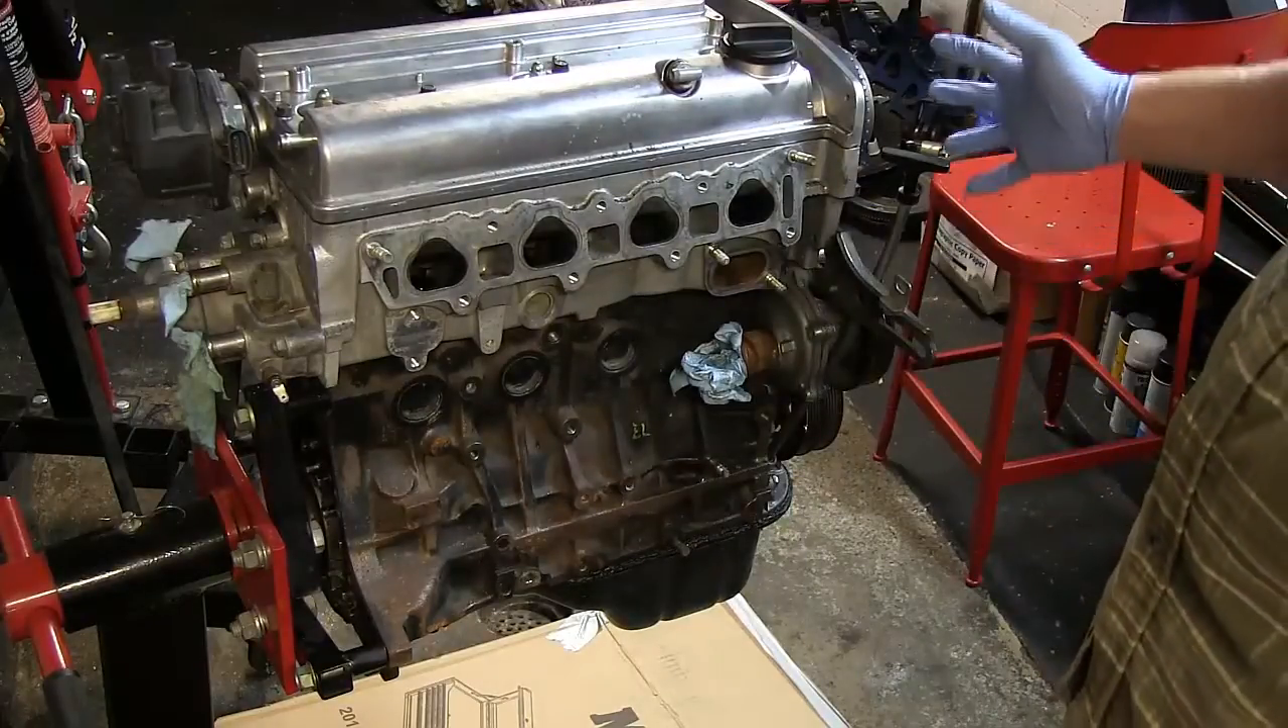Another update here on the intake side of the engine everything is off.